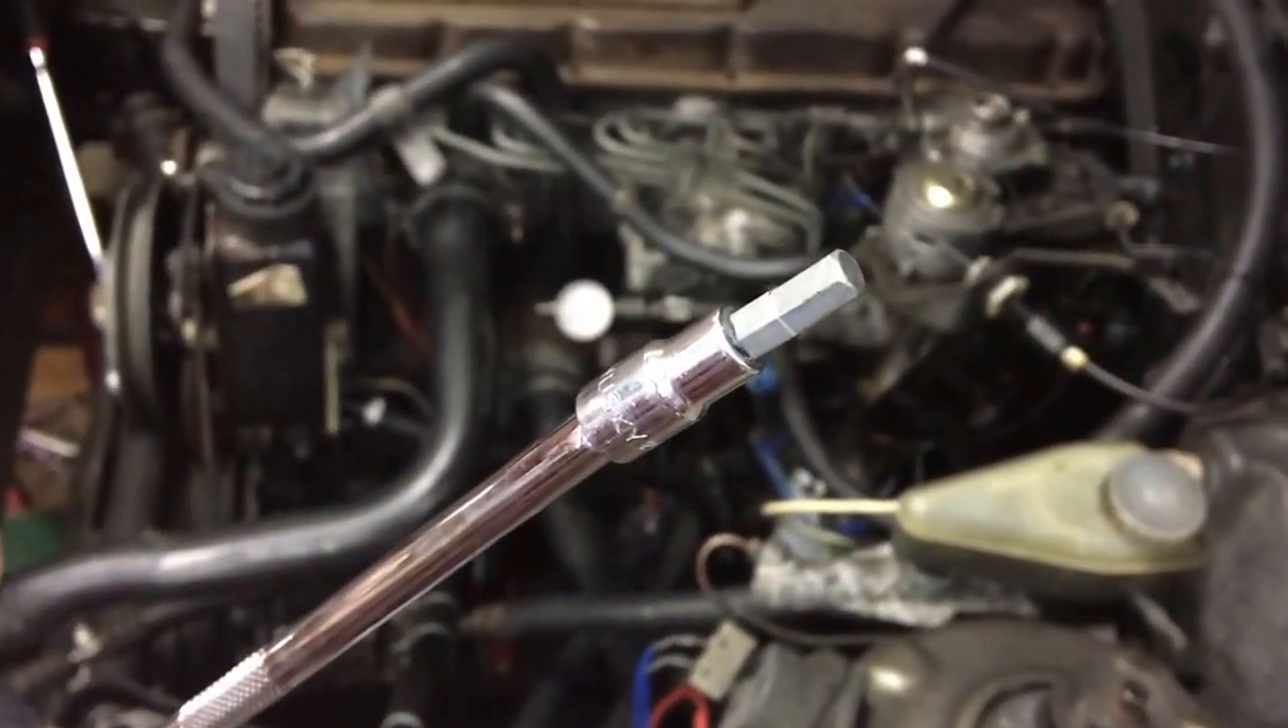This is actually the type of hex you would put in a screwdriver just happens to fit in a quarter inch socket.